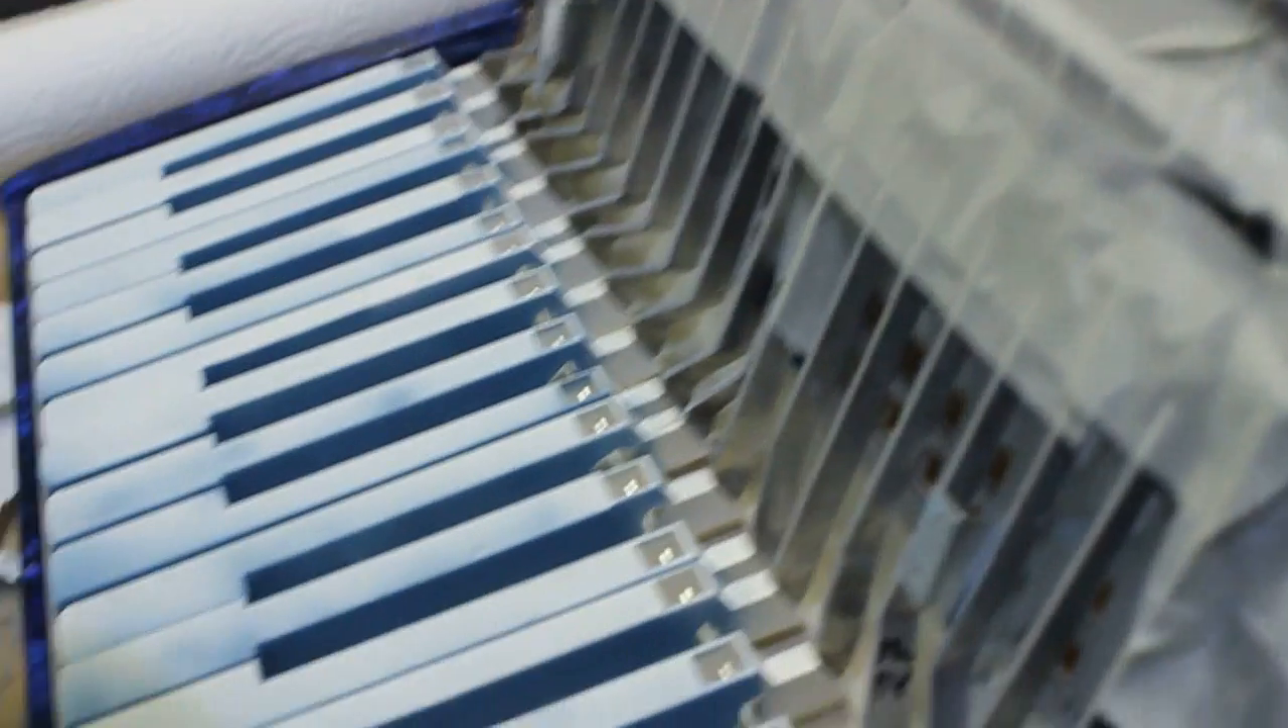Die Halbtontasten, die sind da nicht, werden jetzt nicht montiert, weil die werden separat bearbeitet.